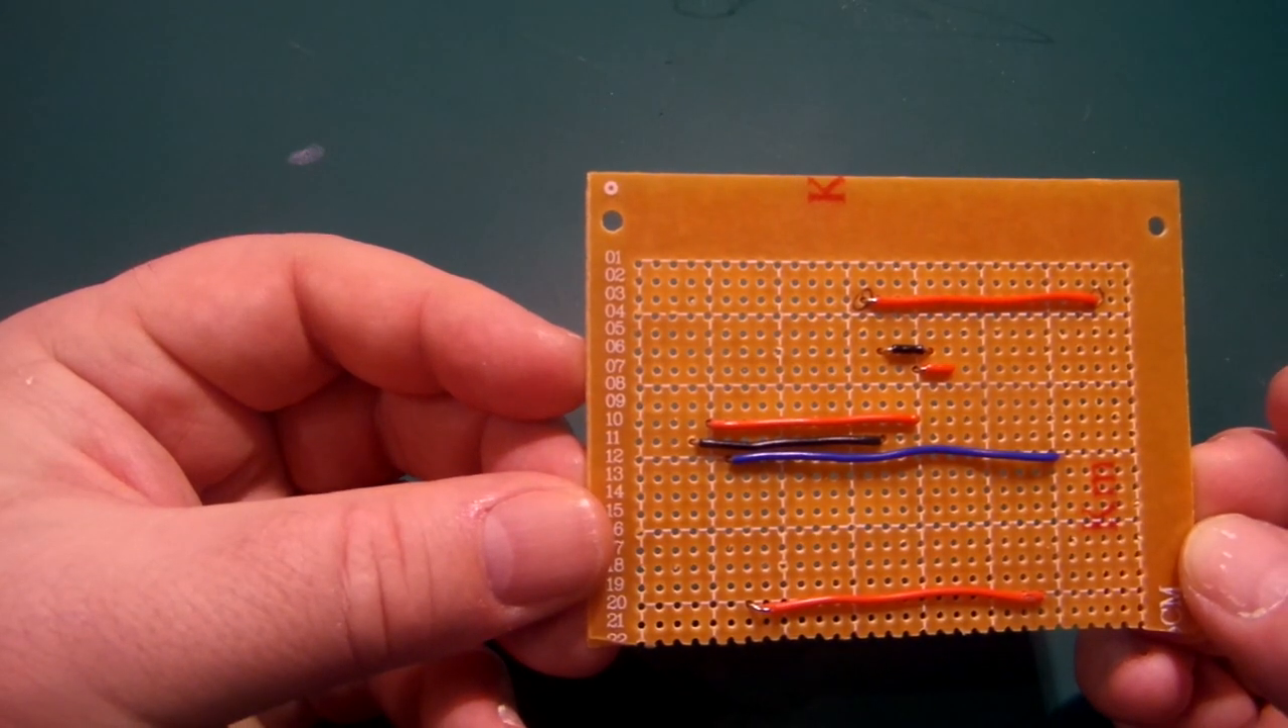So there we go. All the wiring done. Hopefully all in the correct place.